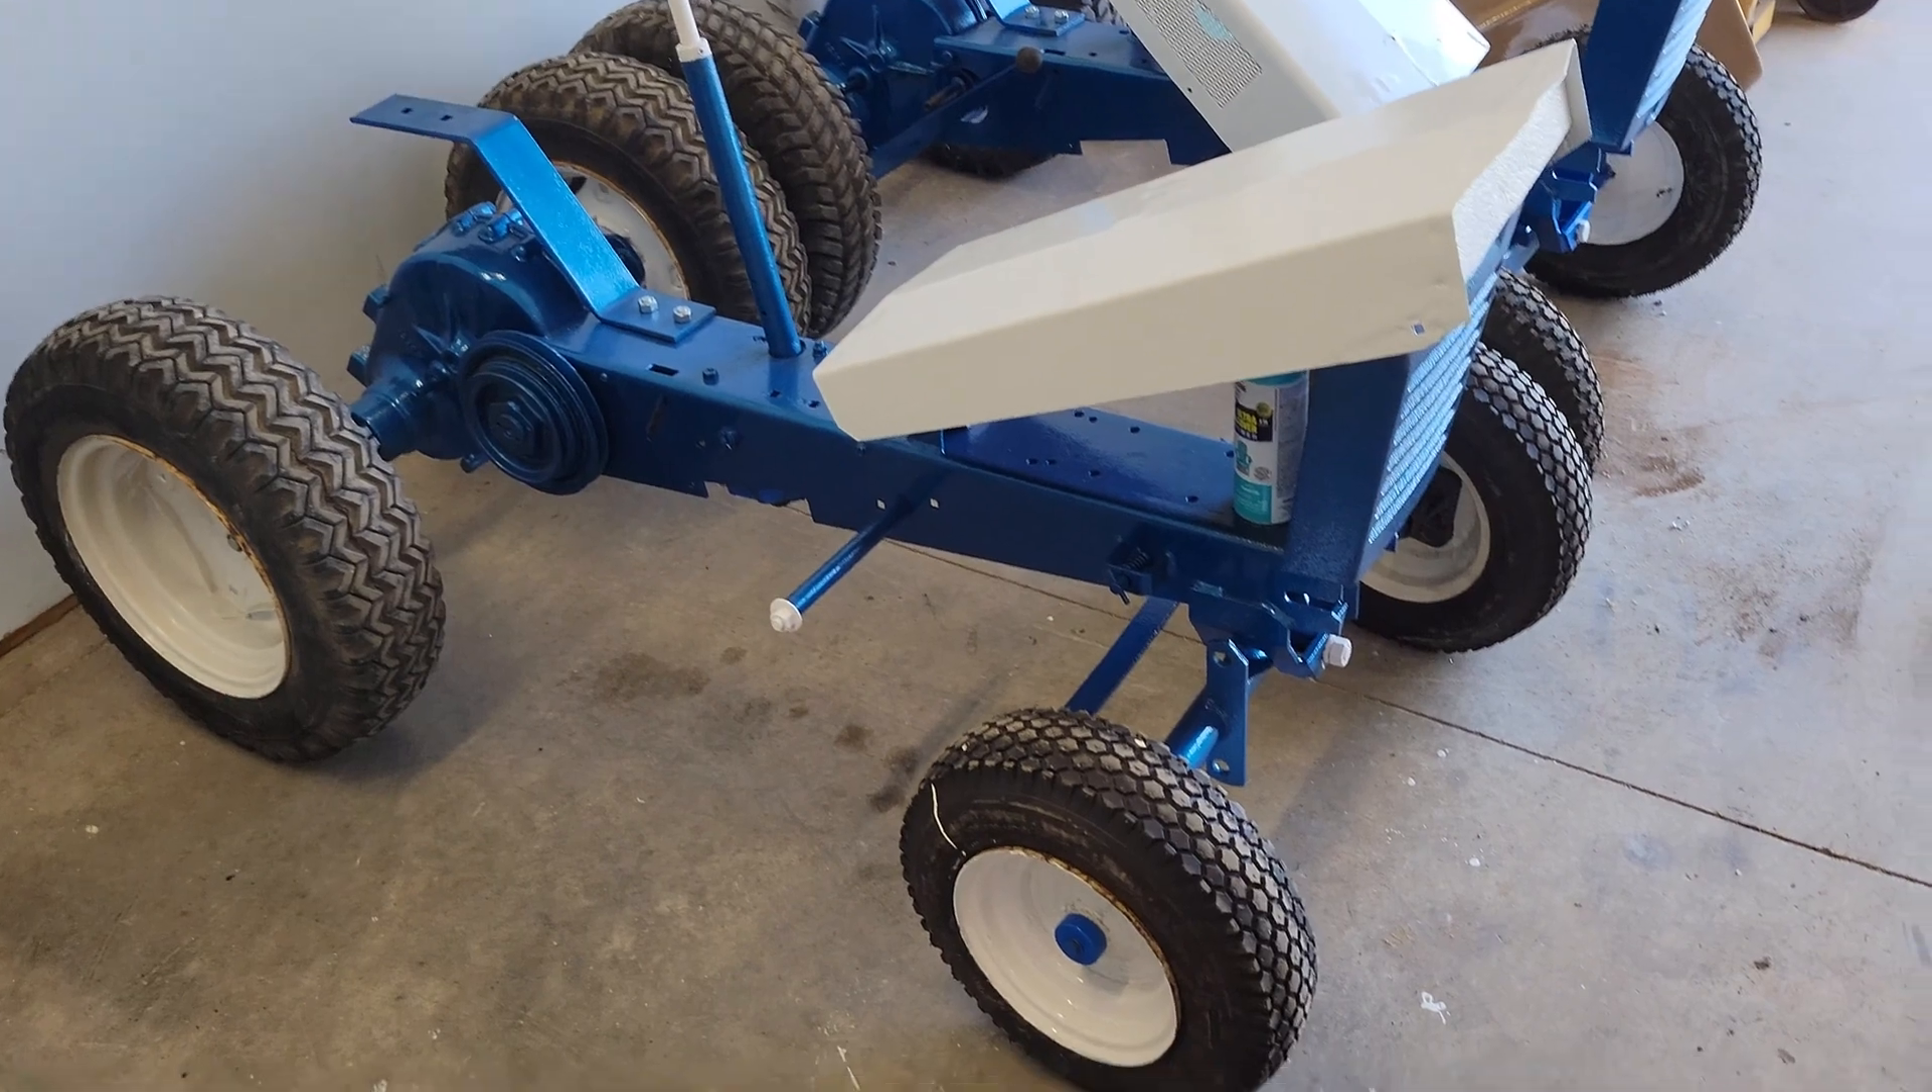So i did get that uh suburban 600 on all four wheels.